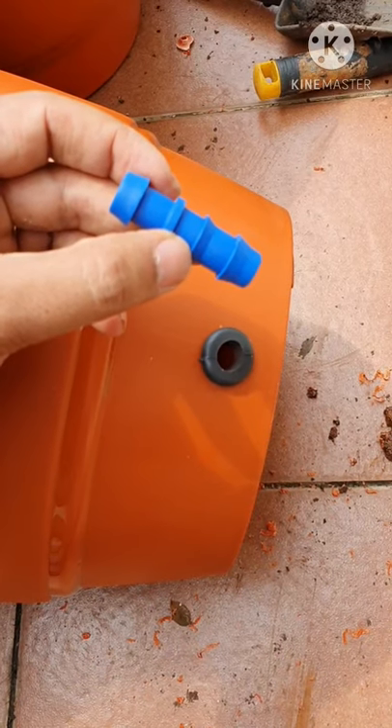All right friends I have the grommet fully inserted. There are no gaps now you know when the water comes out it doesn't you know leak from anywhere.